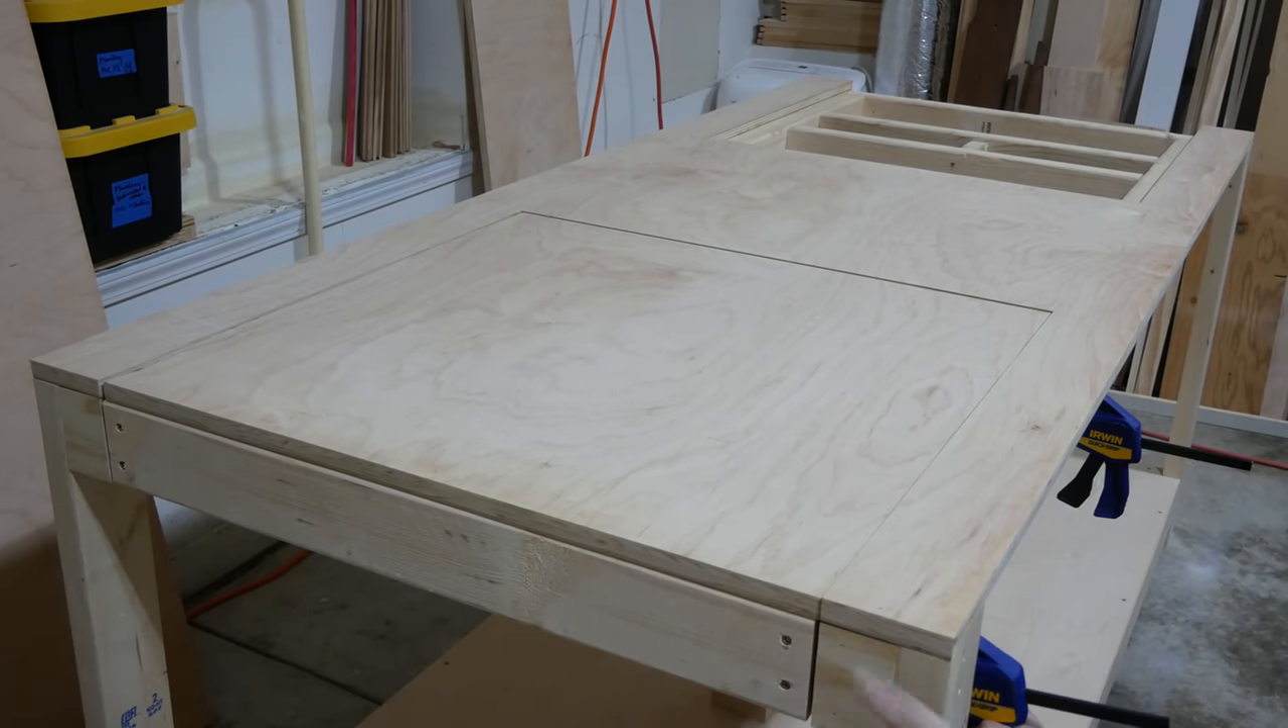I aligned the rotating top flush with the rest of the plywood and clamped it in place.